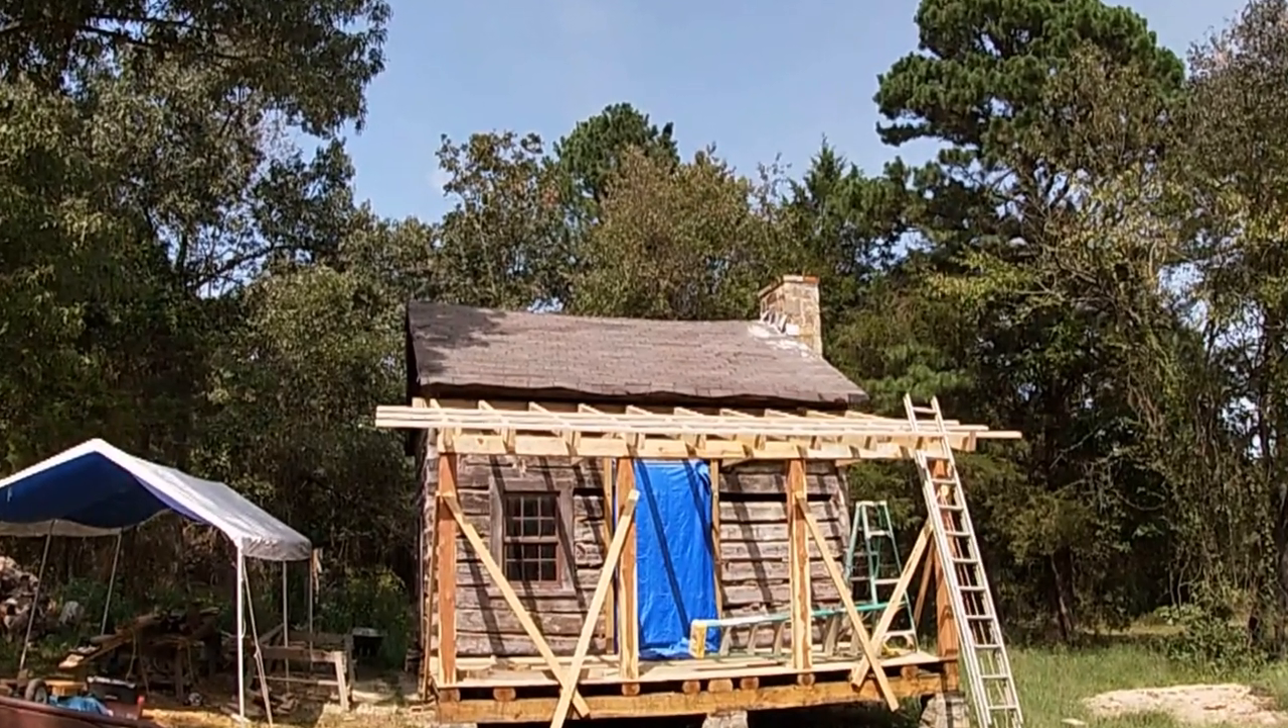I've started running the lath, which is a two-by-four, on top of the rafters.